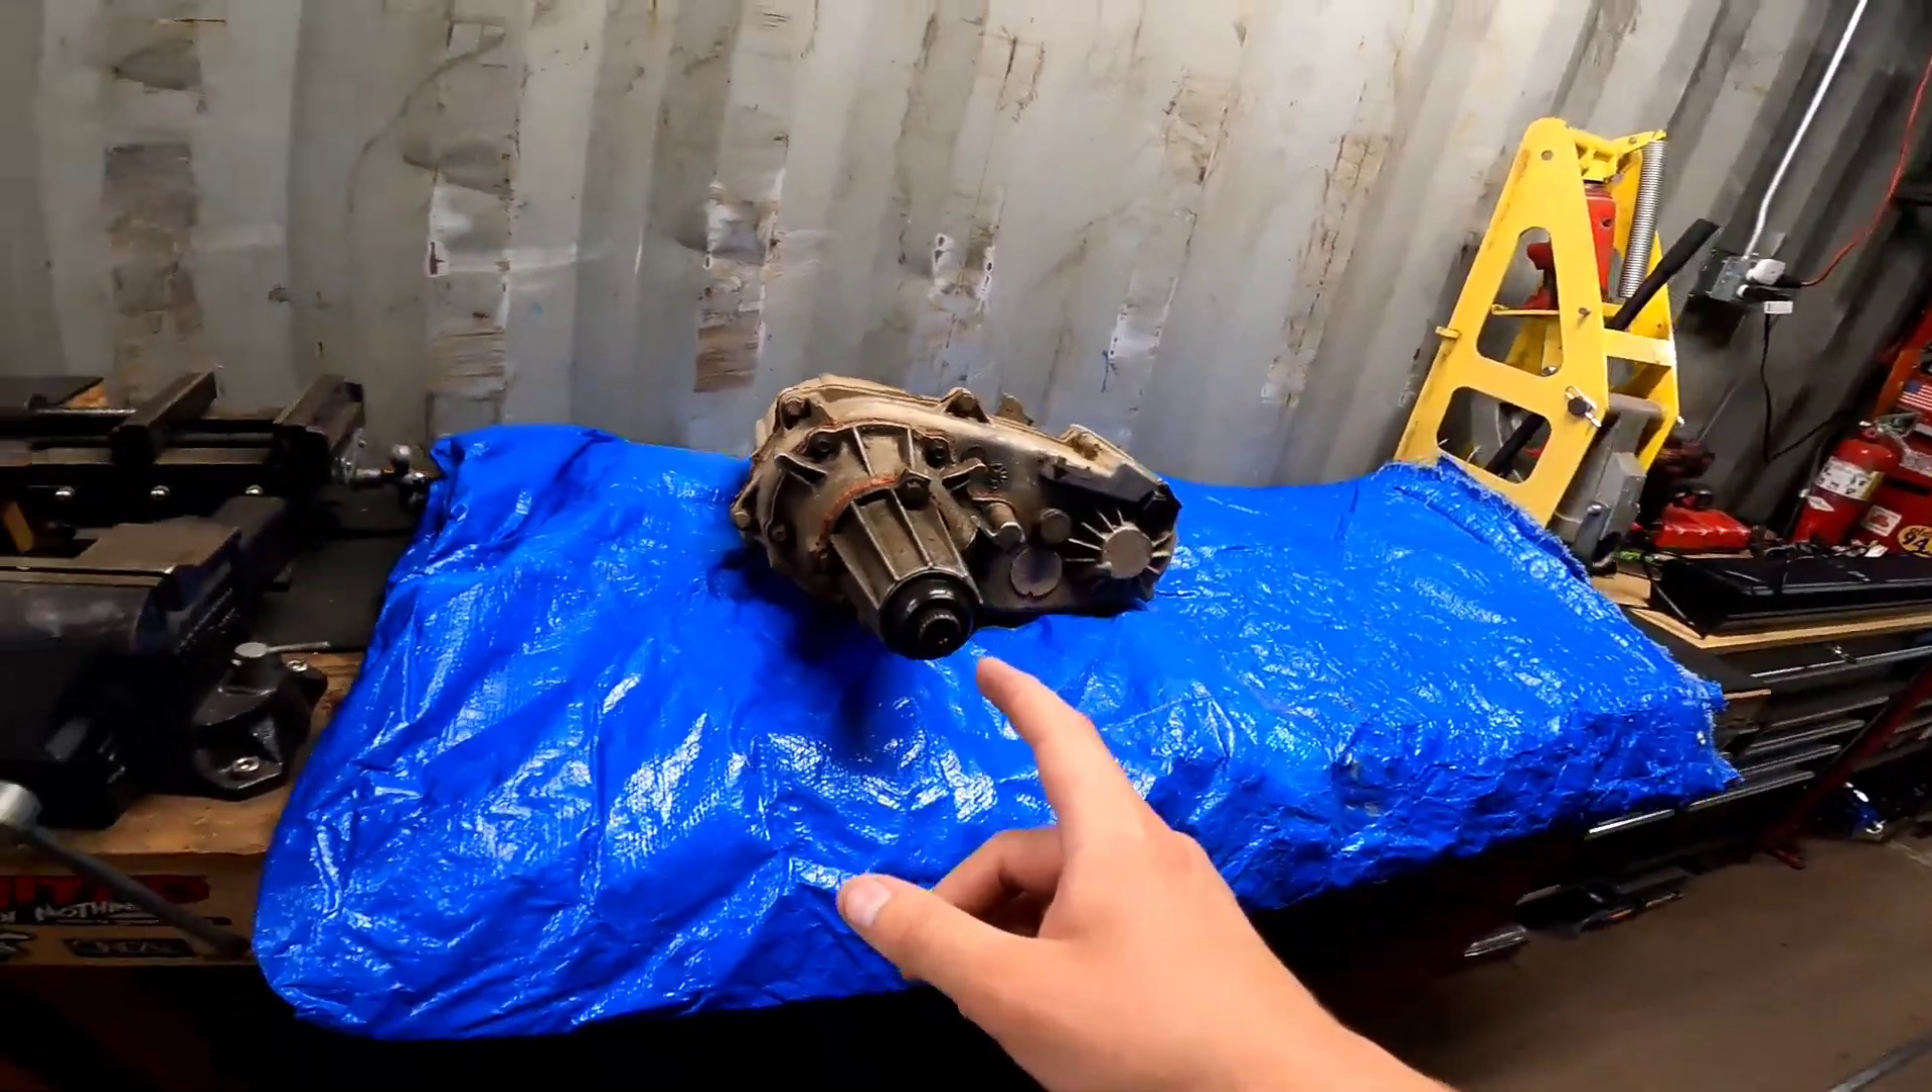All right, so we got the transfer case out and on the bench.